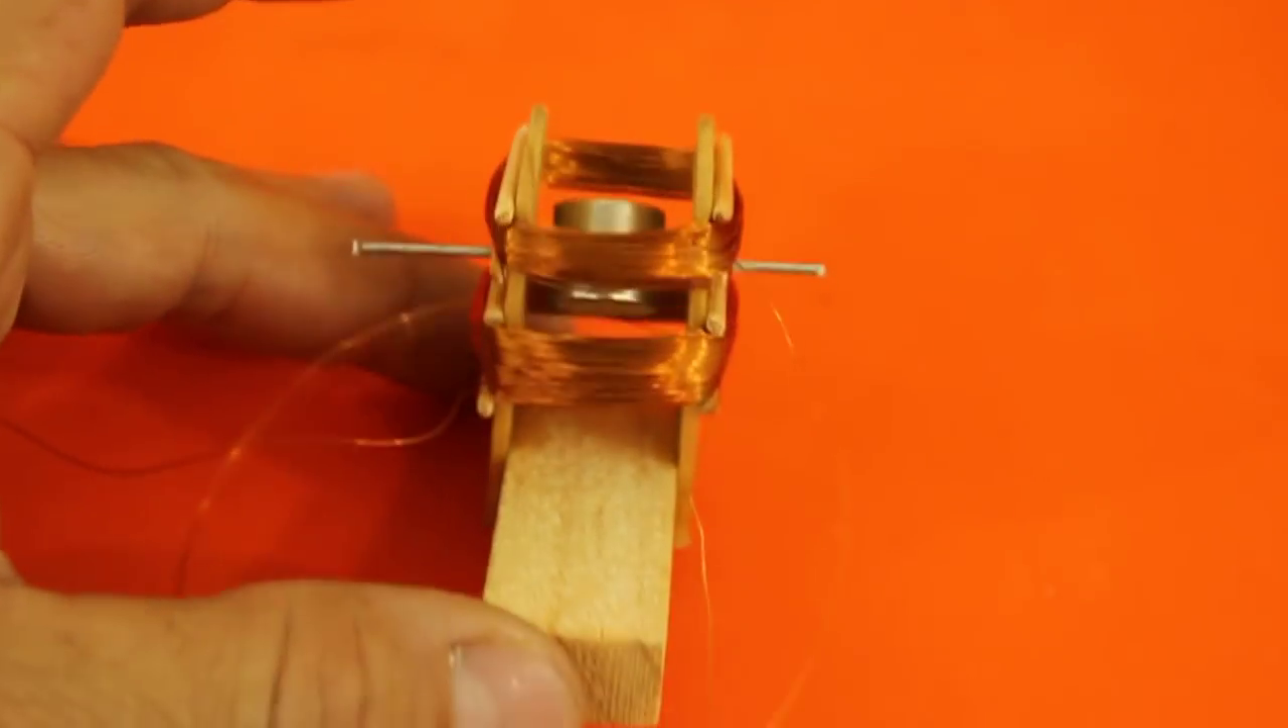The coils are now in place.